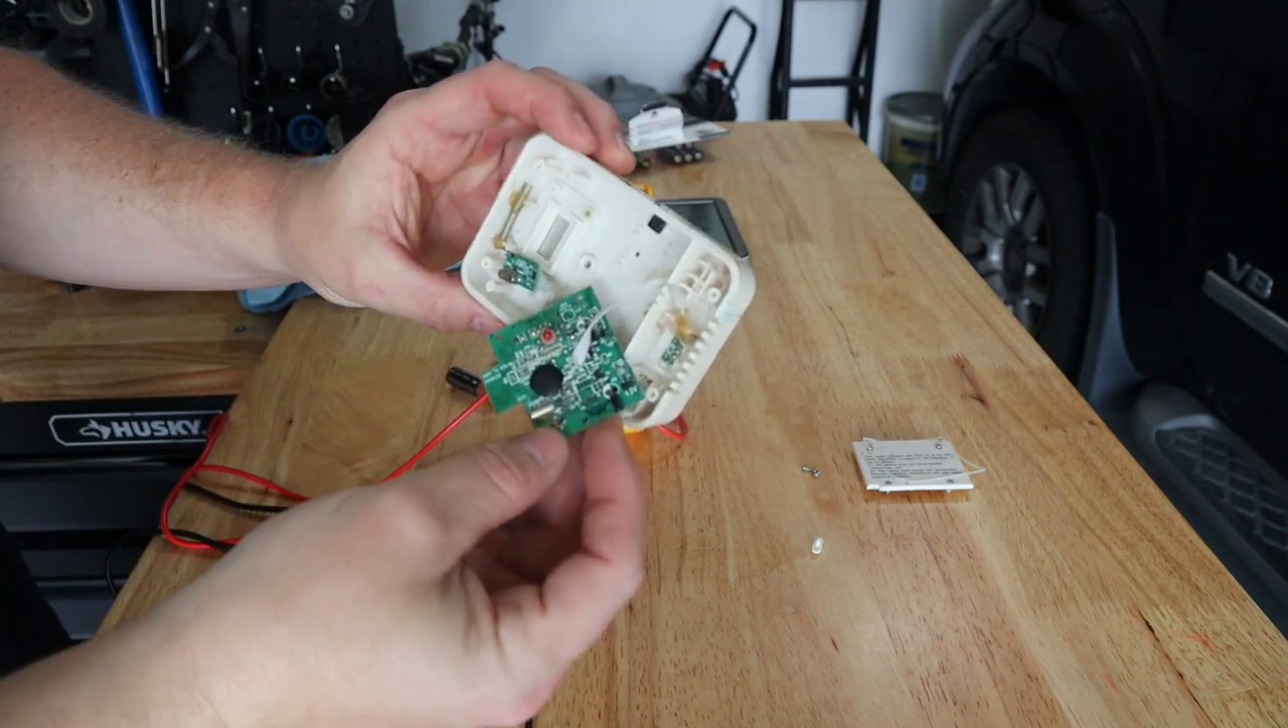So we got our circuit board off.